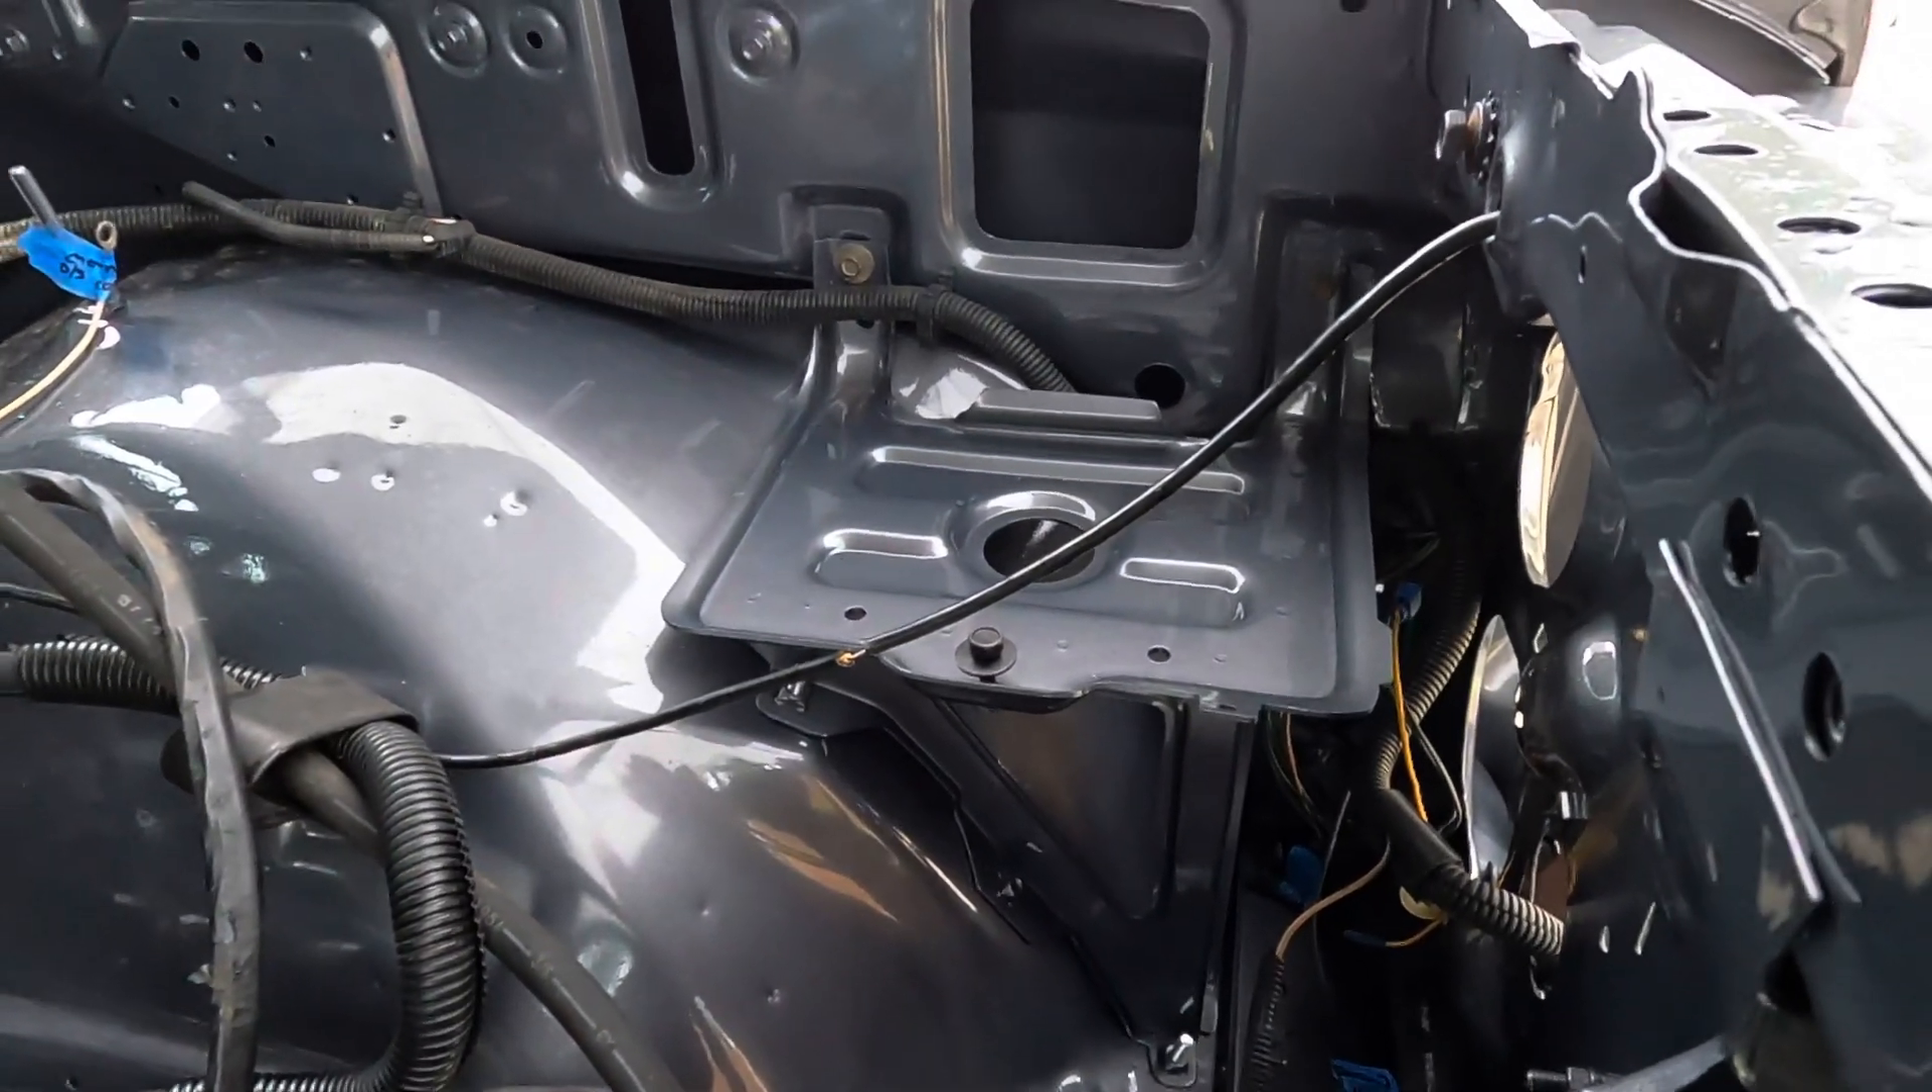I also got the battery tray completely installed now, so that thing is, it is in there, turned out great too.